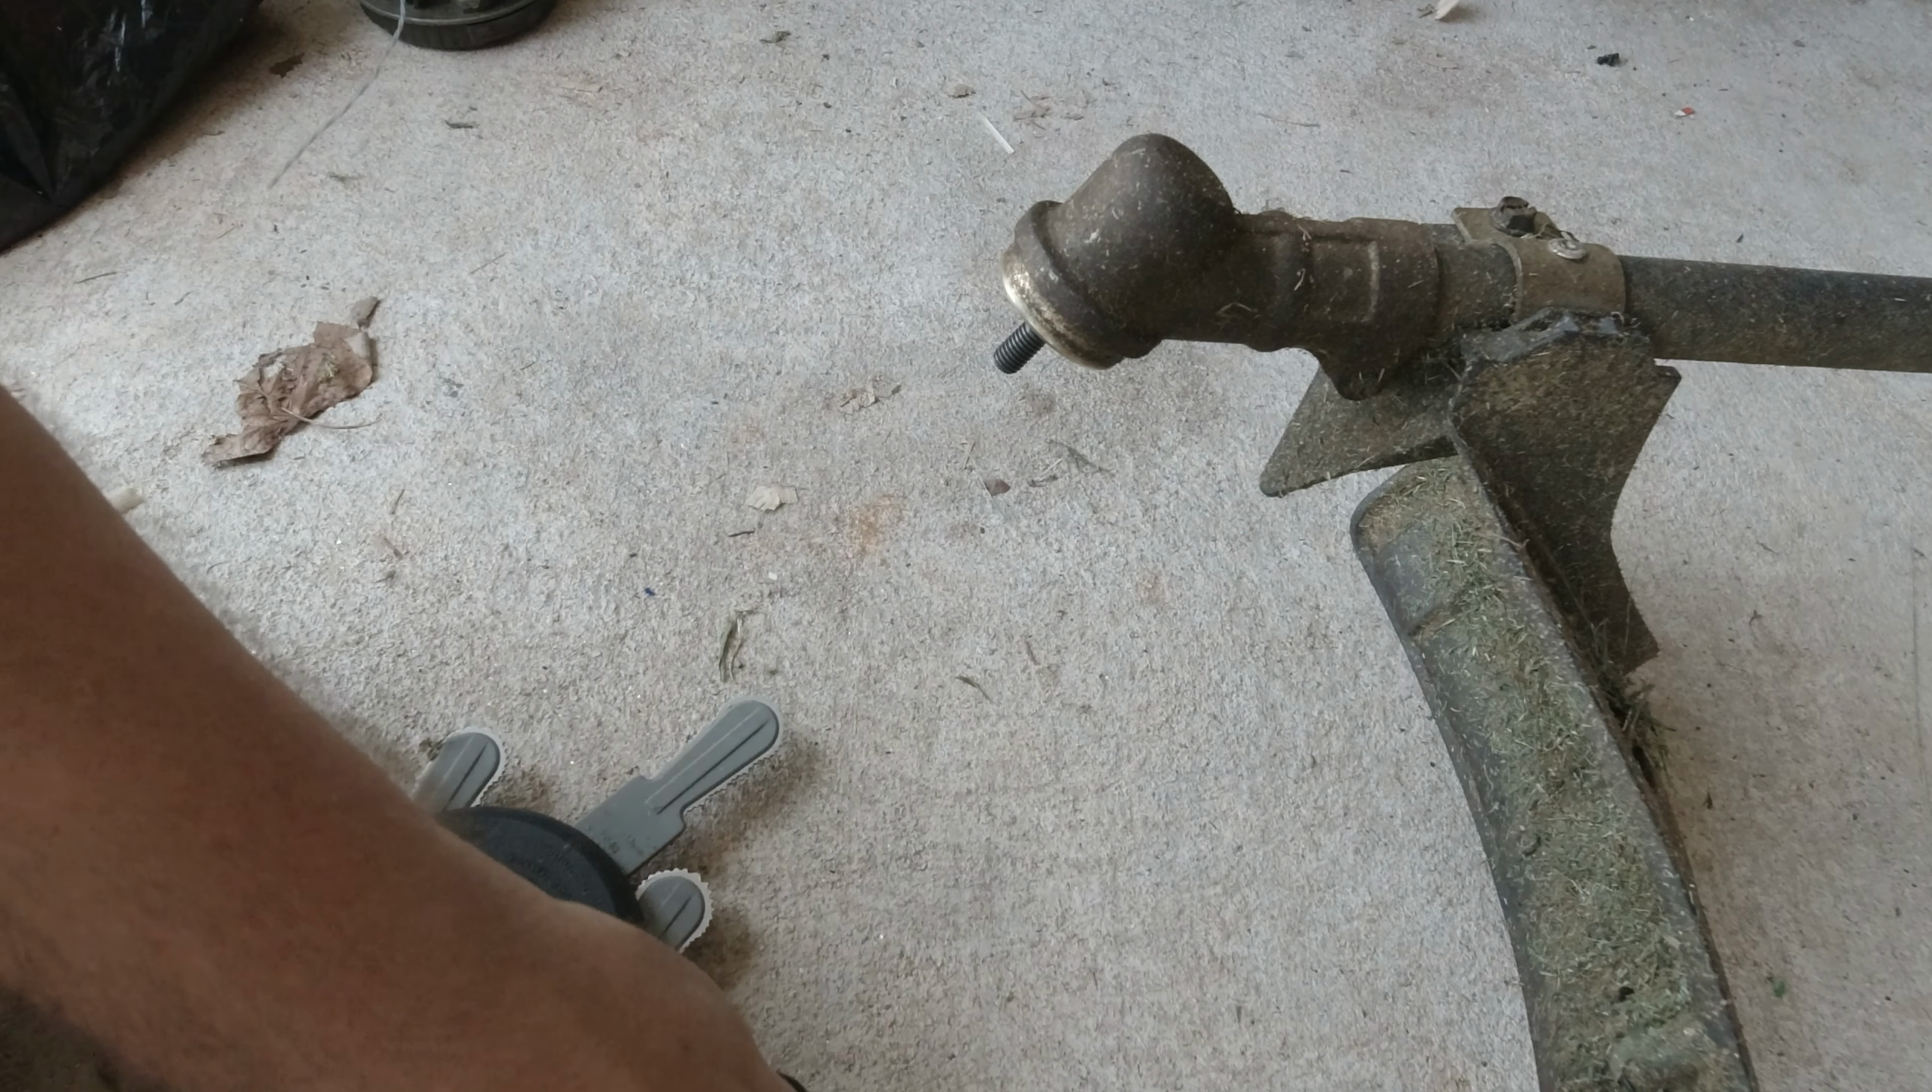All right, so I have the whole old head off.